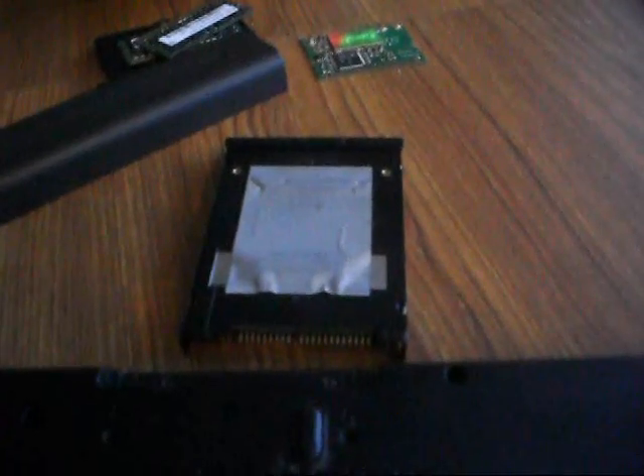Okay, I got the hard drive out.